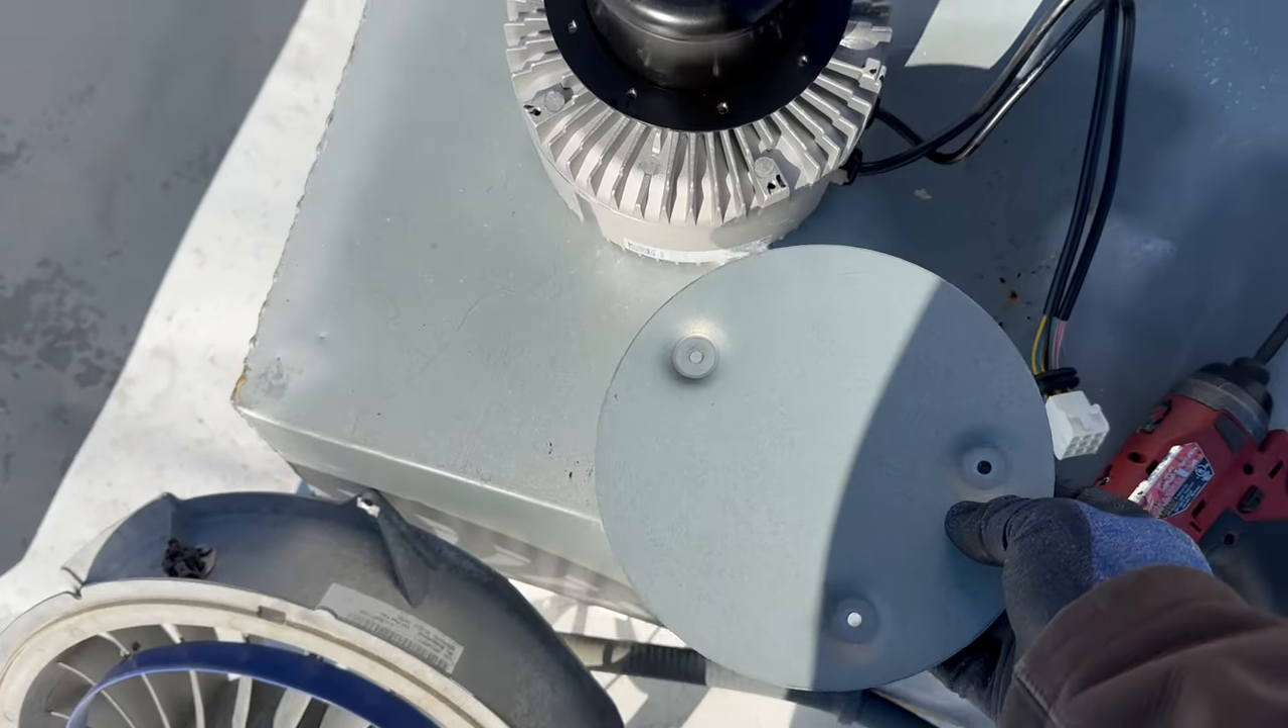This new motor did not come with the bottom plate on it so we're going to have to put that on there.